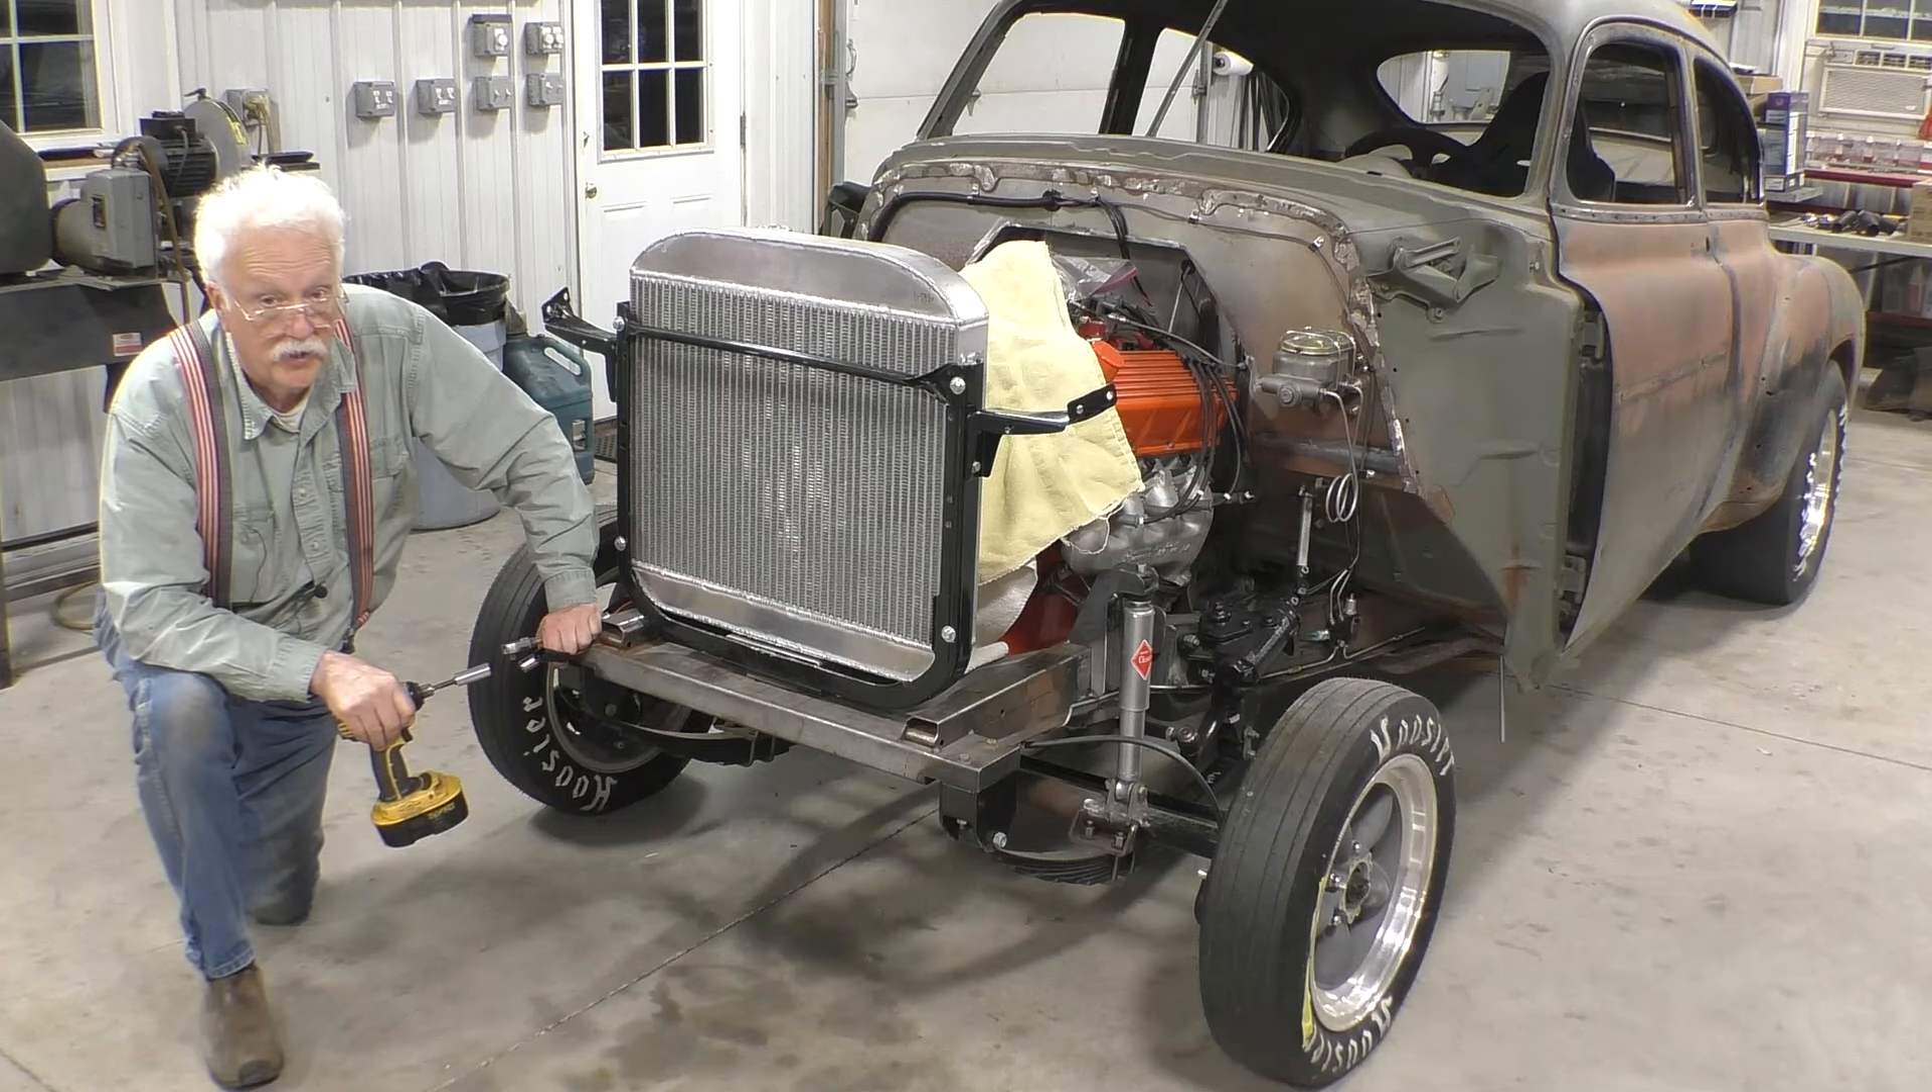Well, the new radiator is in.